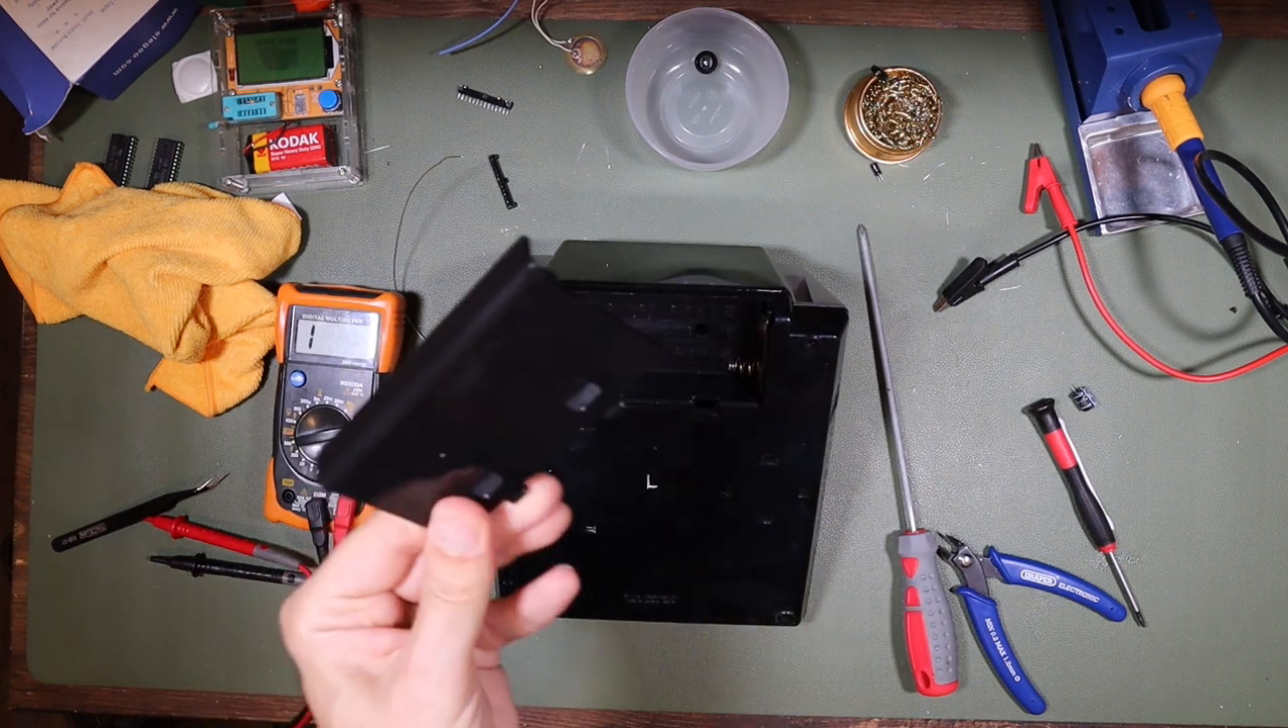And as I complete the final assembly, only a battery door remains between us and a finished game.